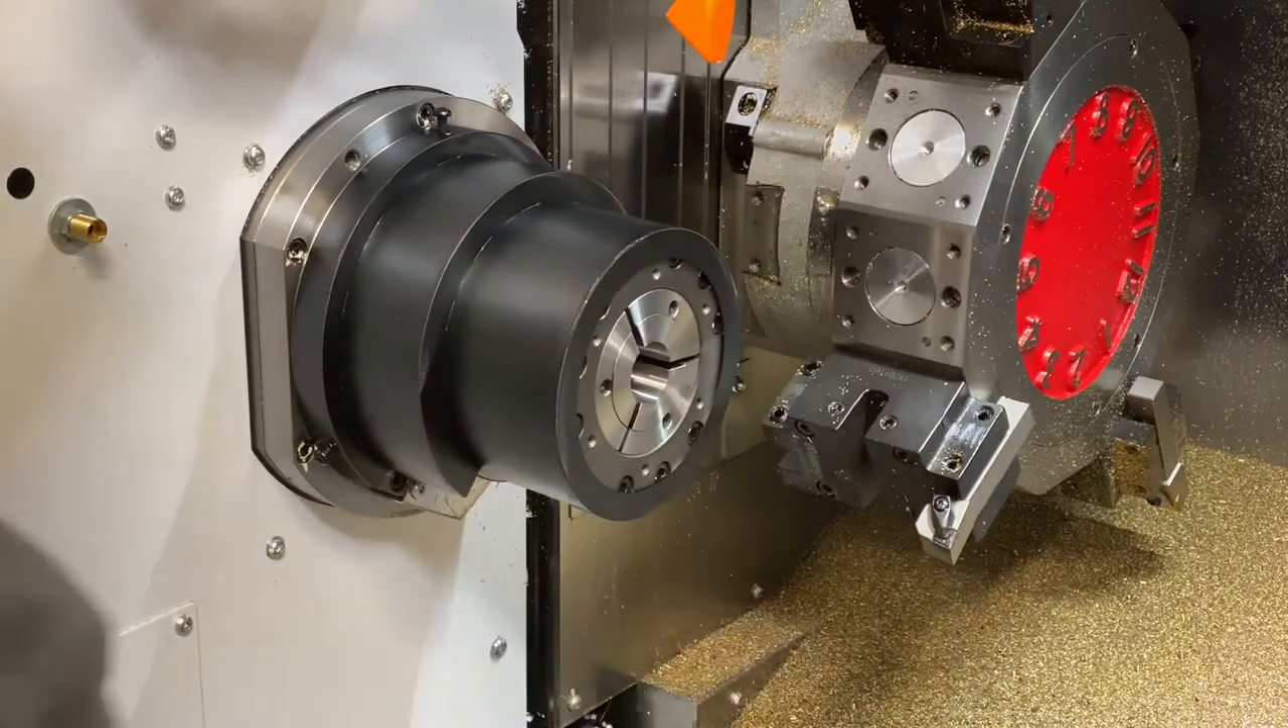This completes the main spindle S22 collet chuck installation.